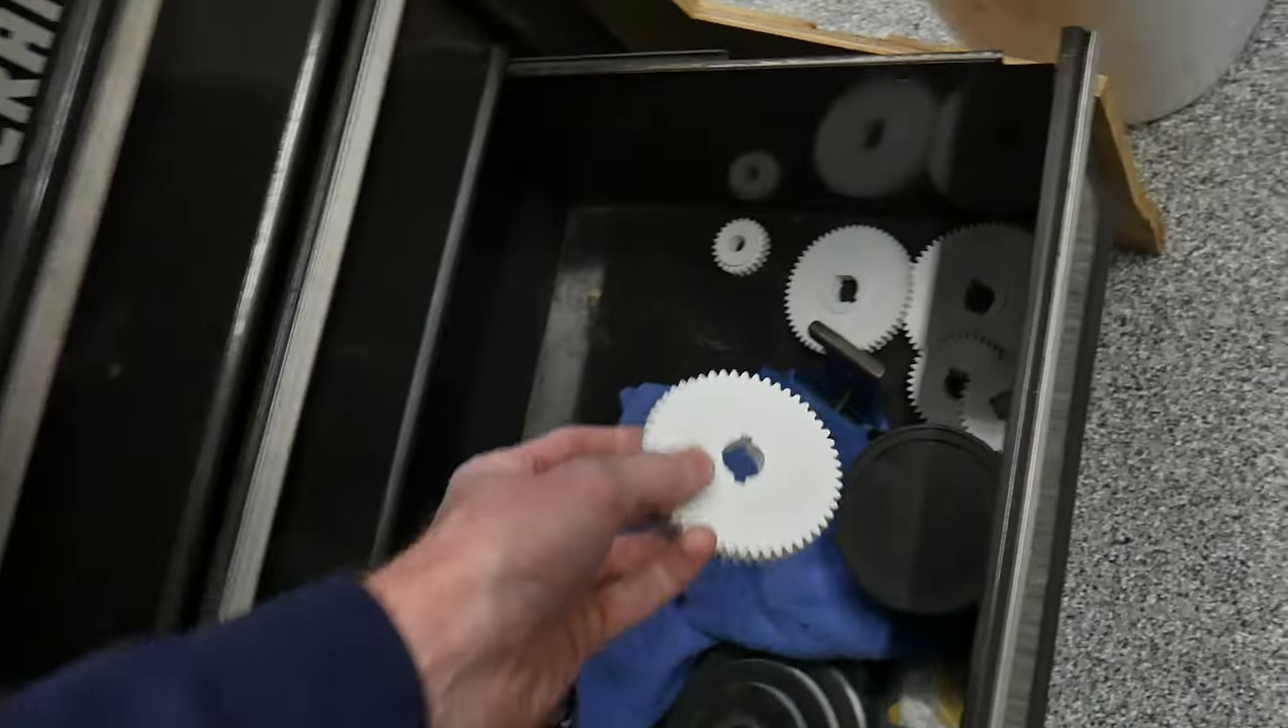I have some plastic gears printed out that I got online for the lathe I just haven't had time to install those yet.